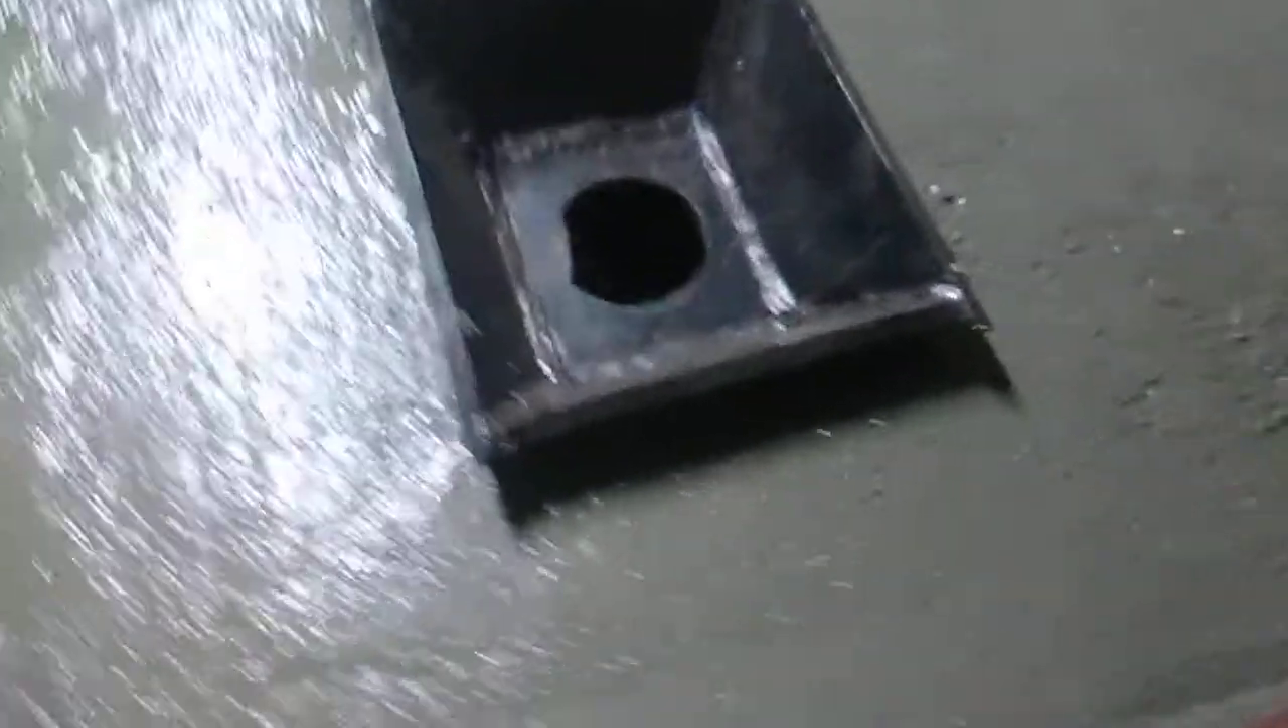We got the cement poured, the forge pot welded.